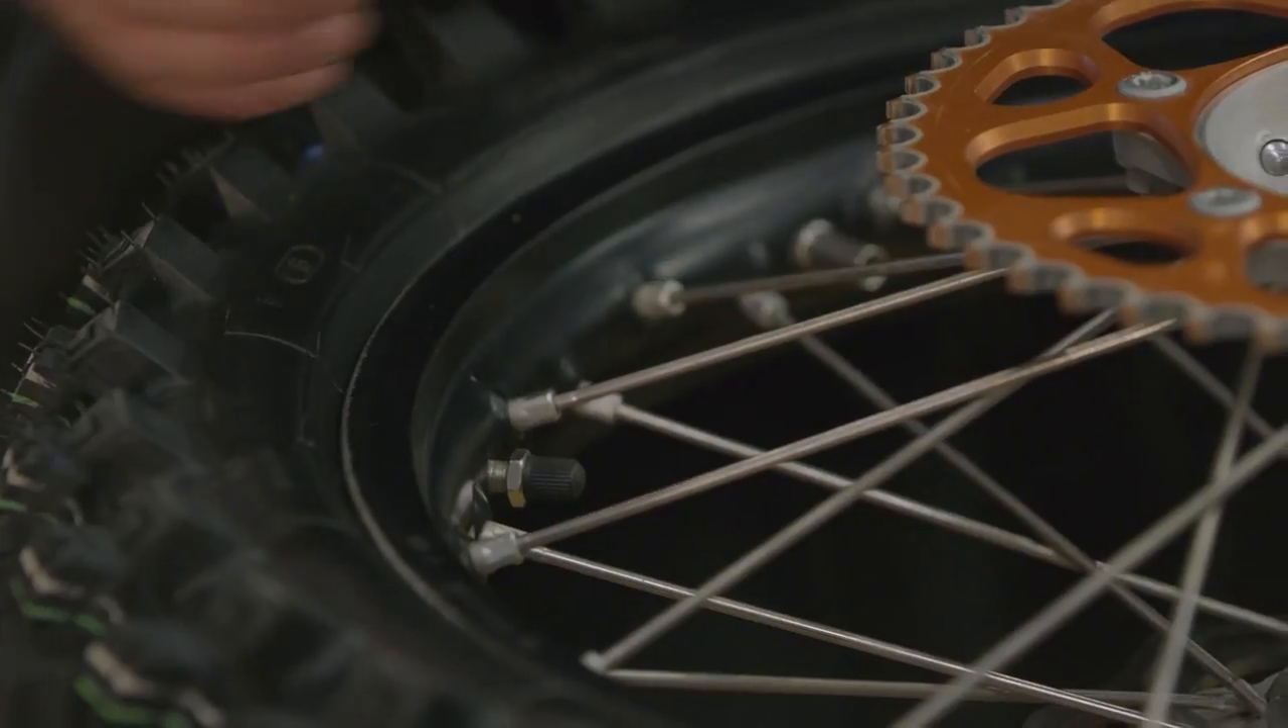So right here i got our cap on and i backed it right down to the nut.